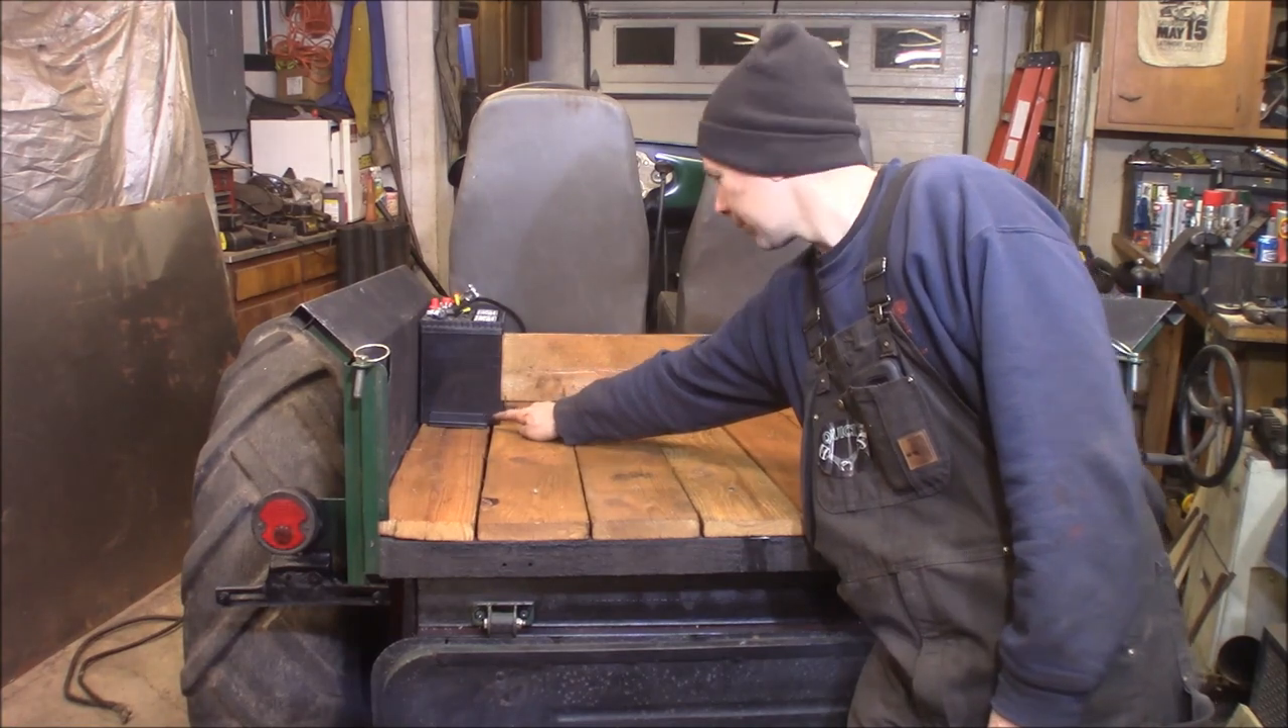We got the battery mounted here.